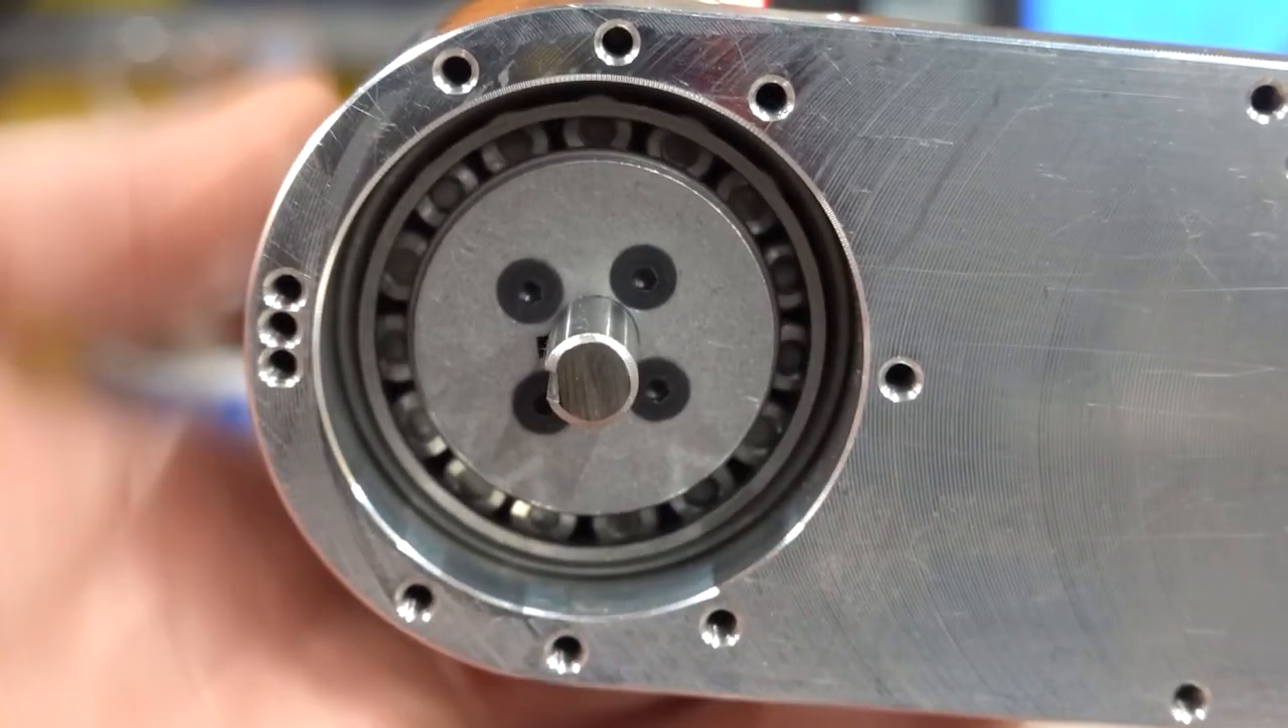We have now made the J3 spindle bearing assembly.